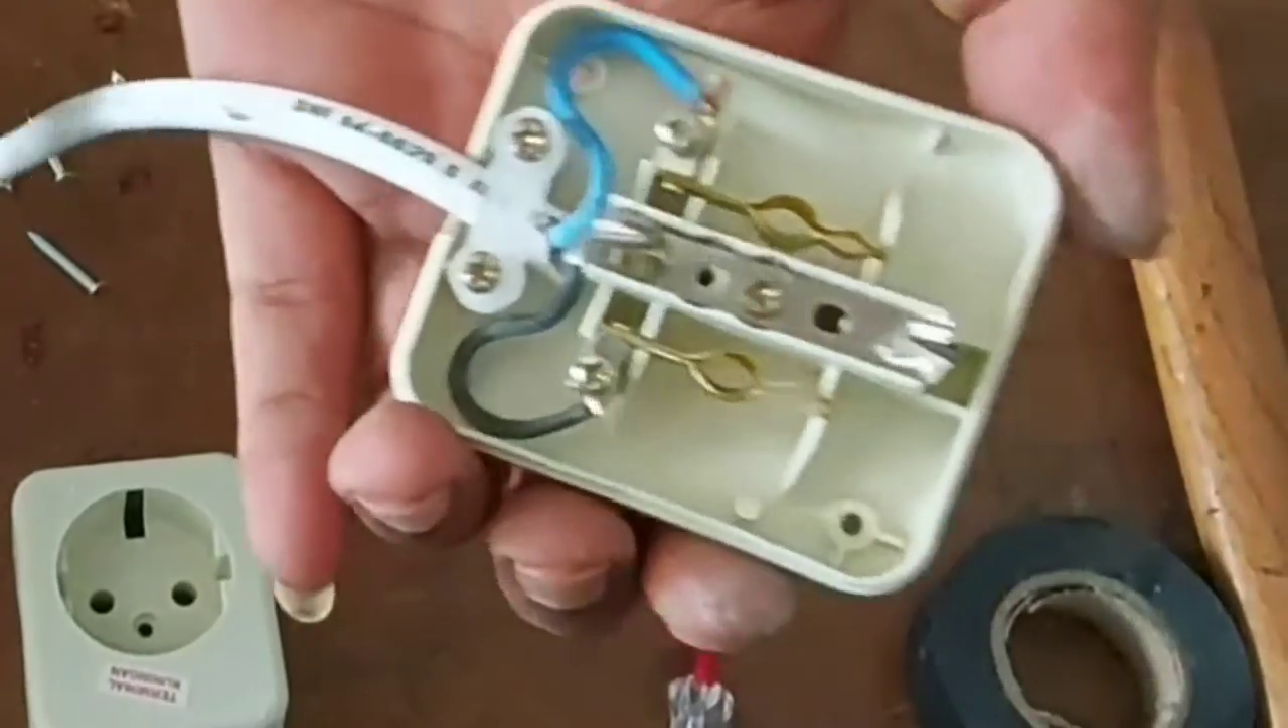Nah untuk penyambungan kabel sudah selesai.